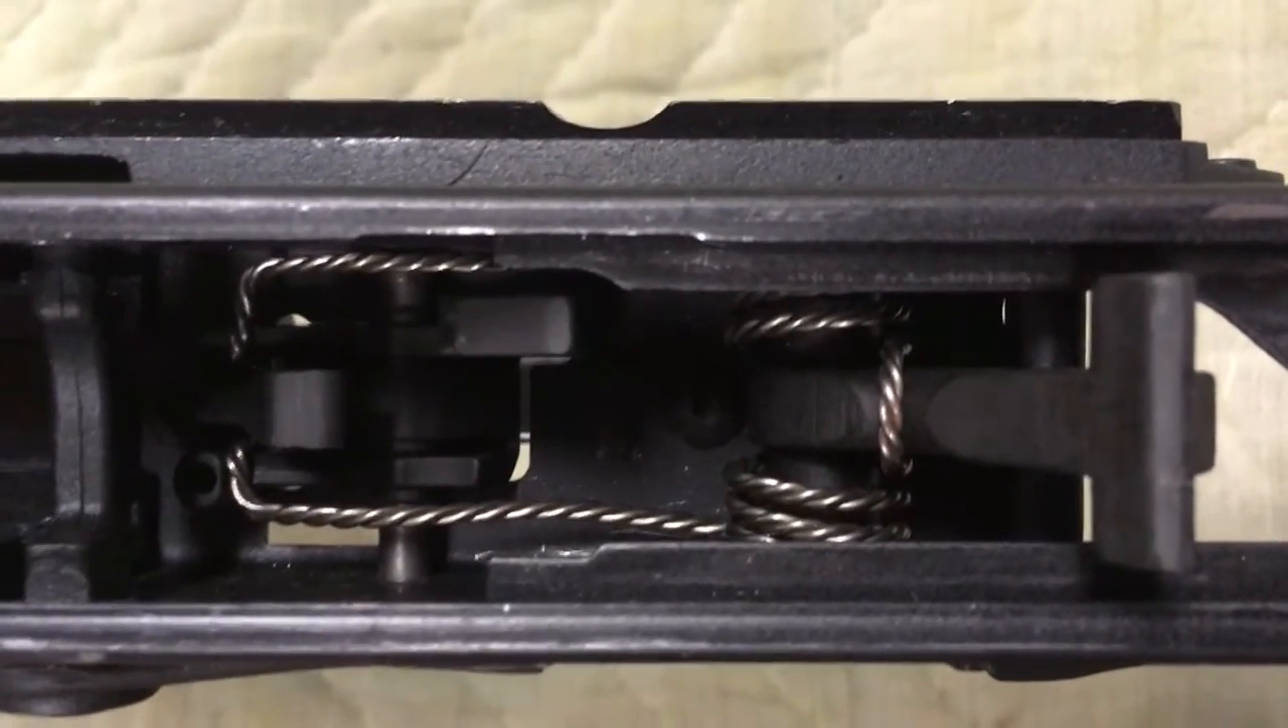Okay, this is the ALG trigger group right here. All installed.